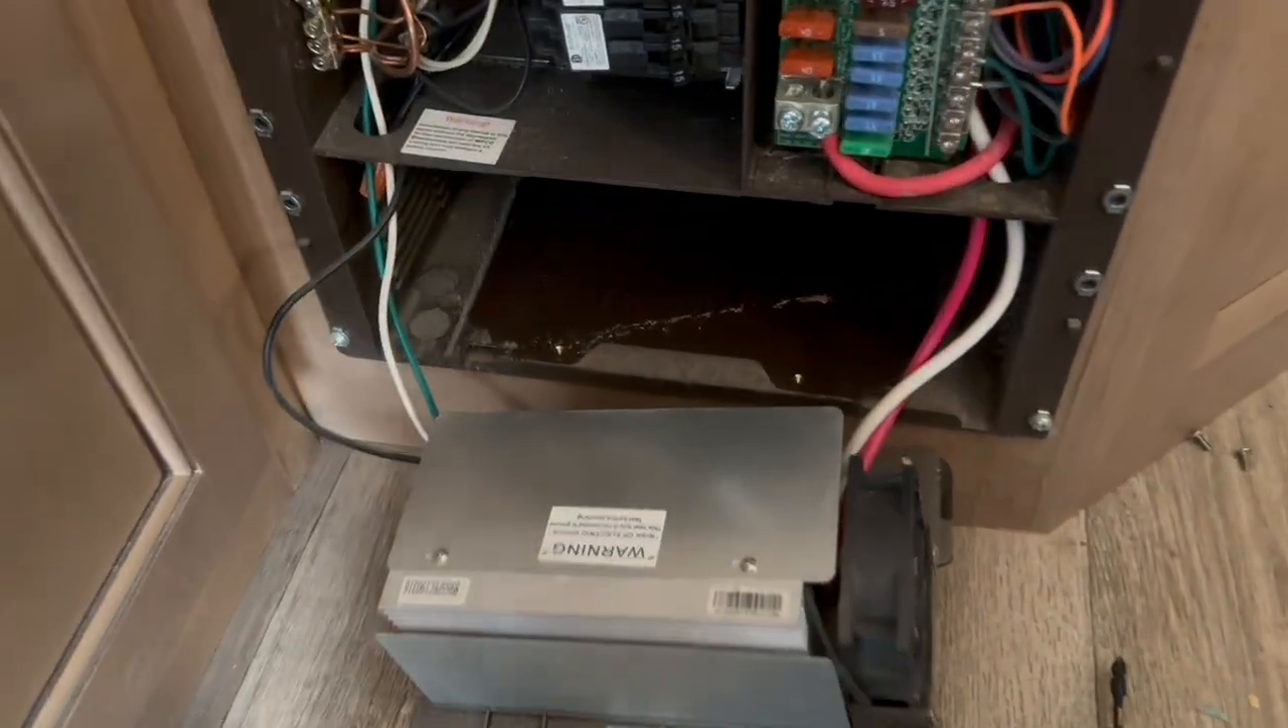We got the old converter out and you can see we got a hotline neutral line ground line that's going into the box here.